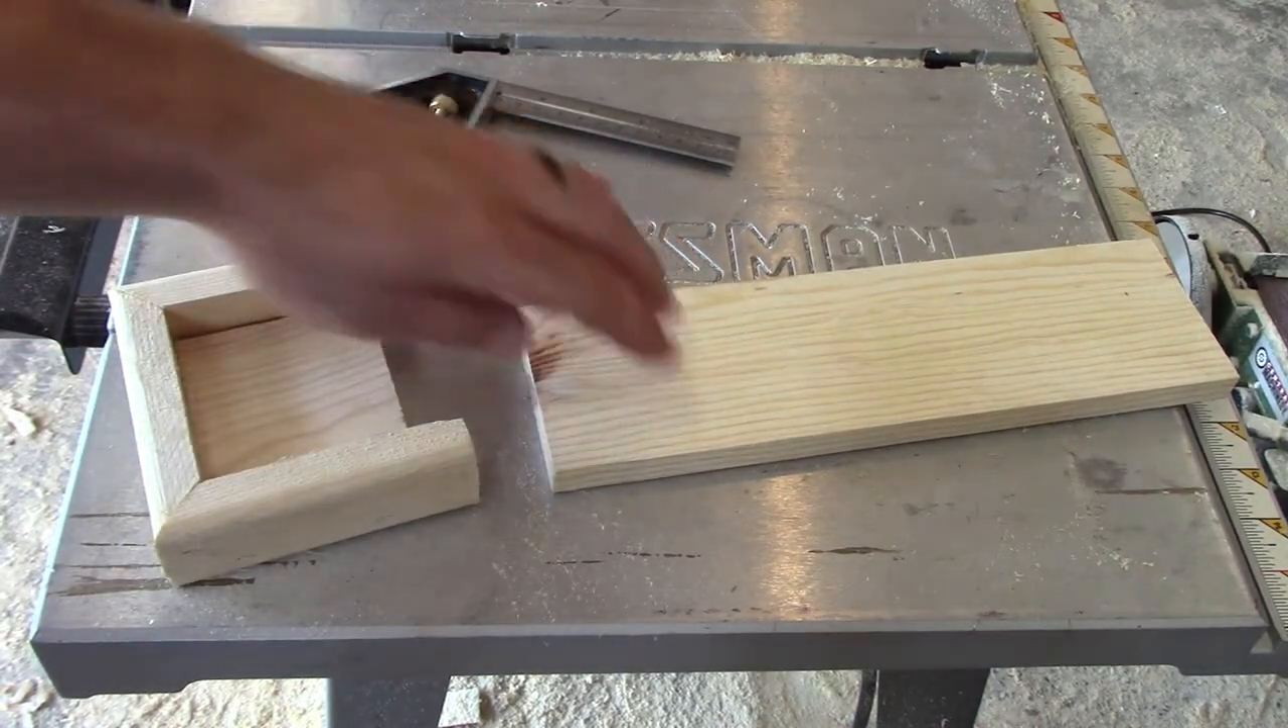Alright, now that we have our base all put together we're going to go ahead and attach our backing piece to it as well.